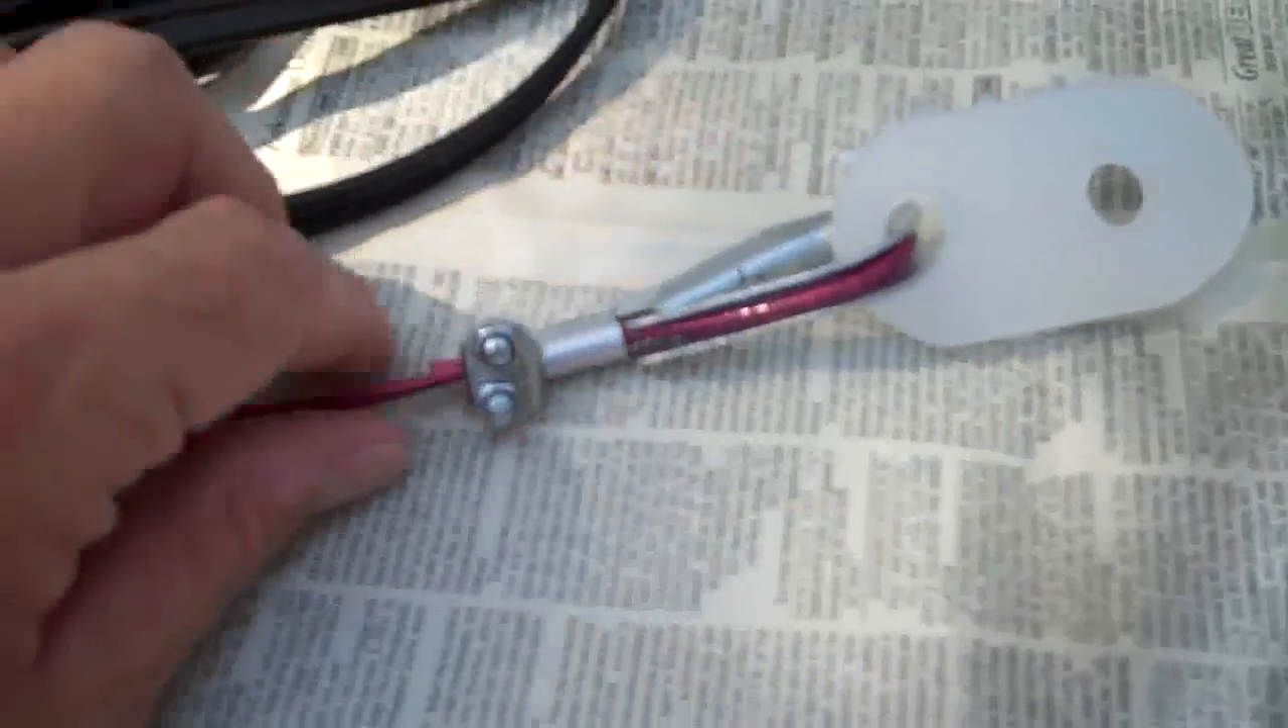Now I haven't put any electrical tape on this on these insulators.